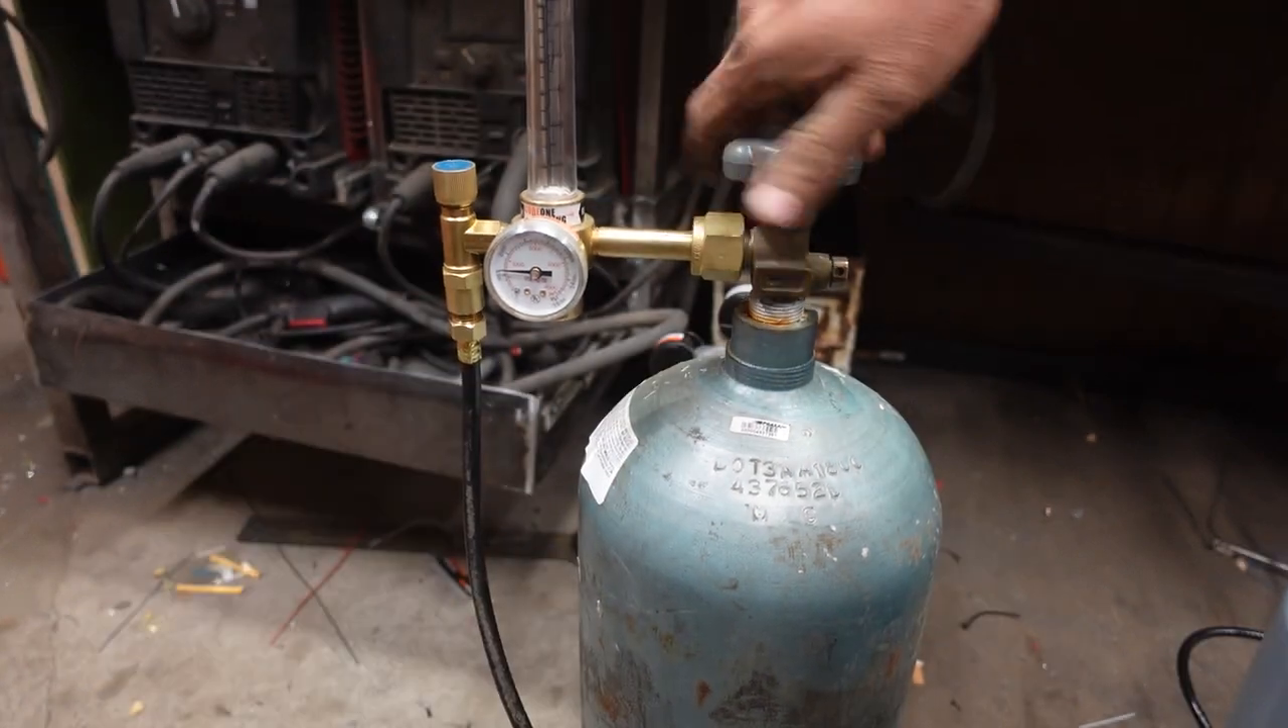All right, we got our CO2 attached.